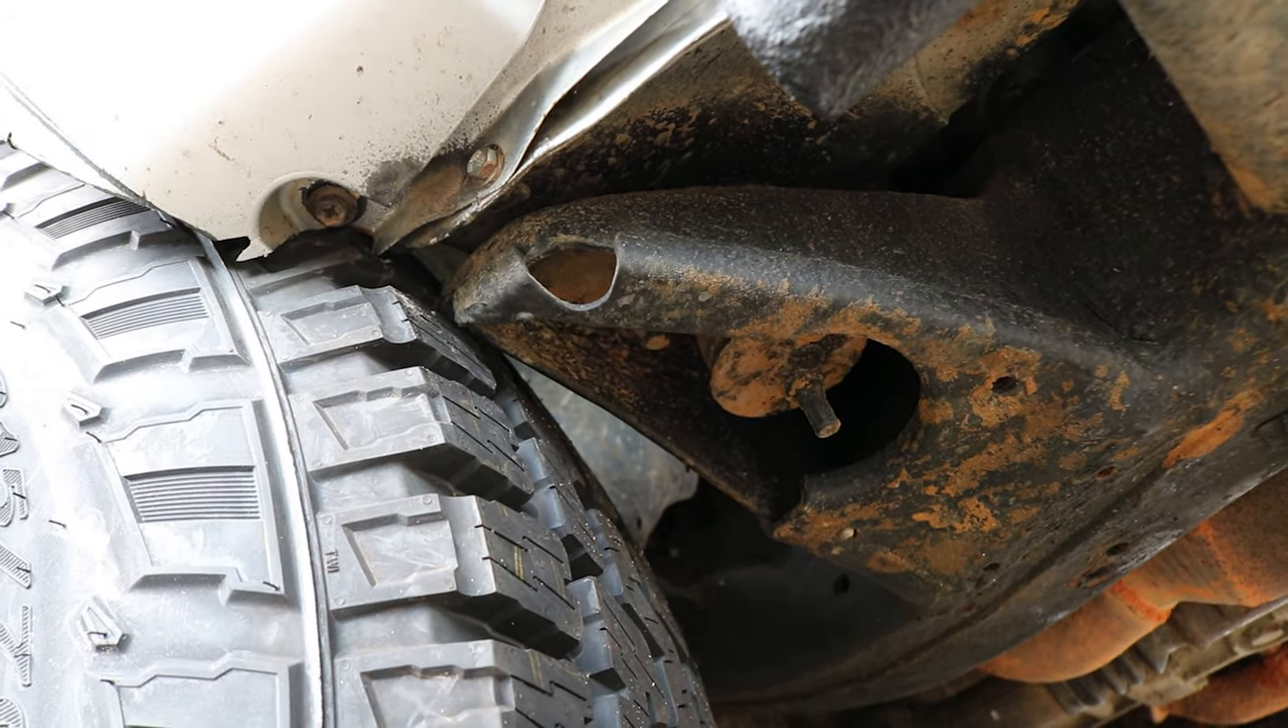Alright guys as you can see right there the tire is now touching the cabin mount.